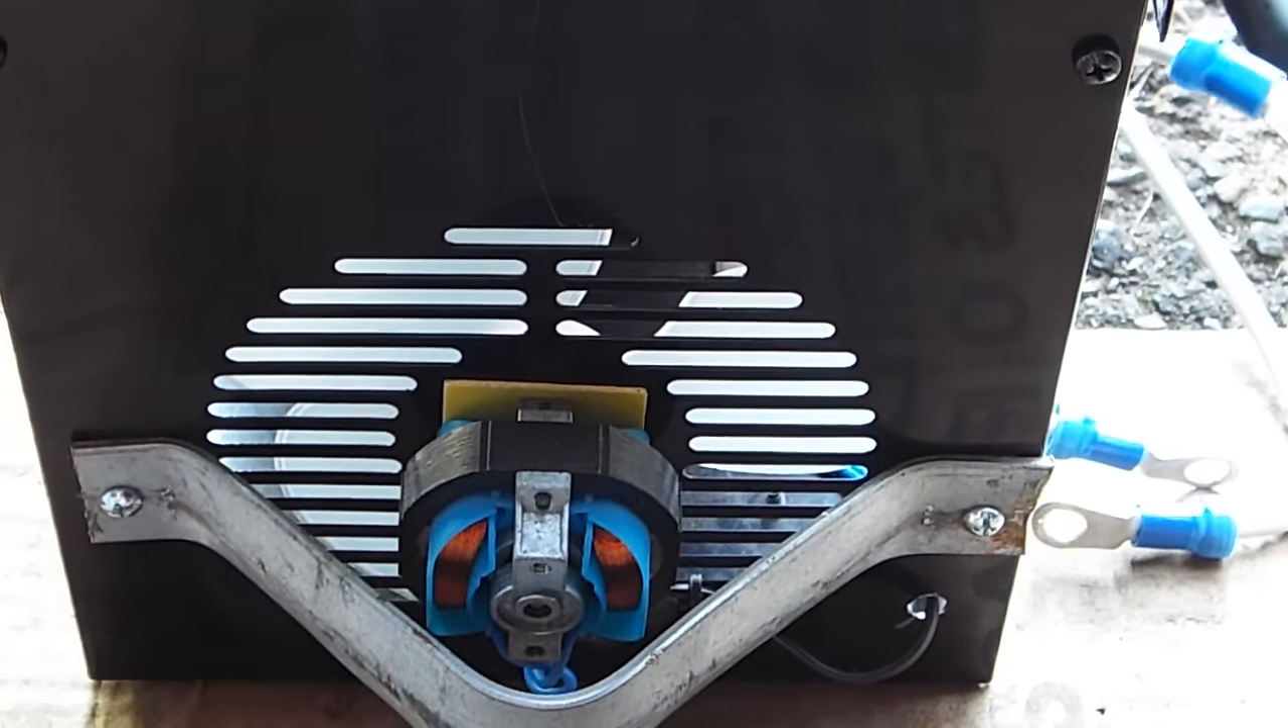Now i've got a nice secure bracket to protect the back of the the unit the motor.